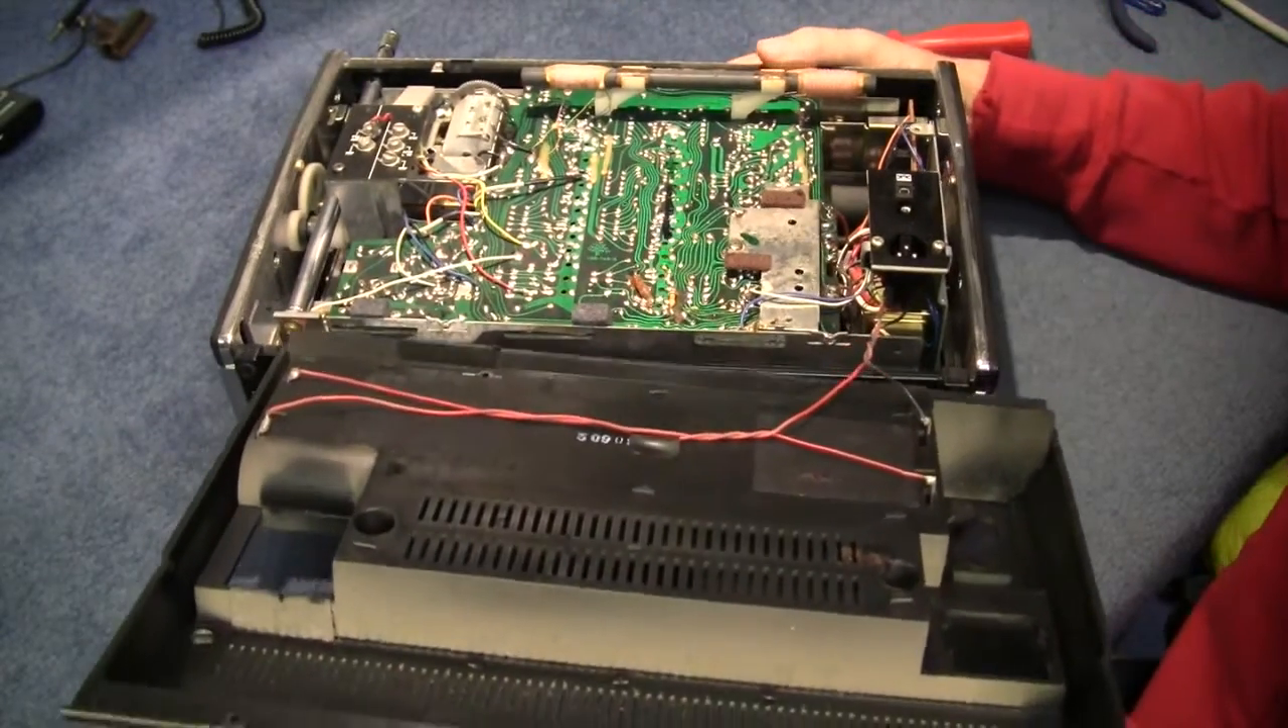Okay, I've removed five screws in the back. And up comes the back.